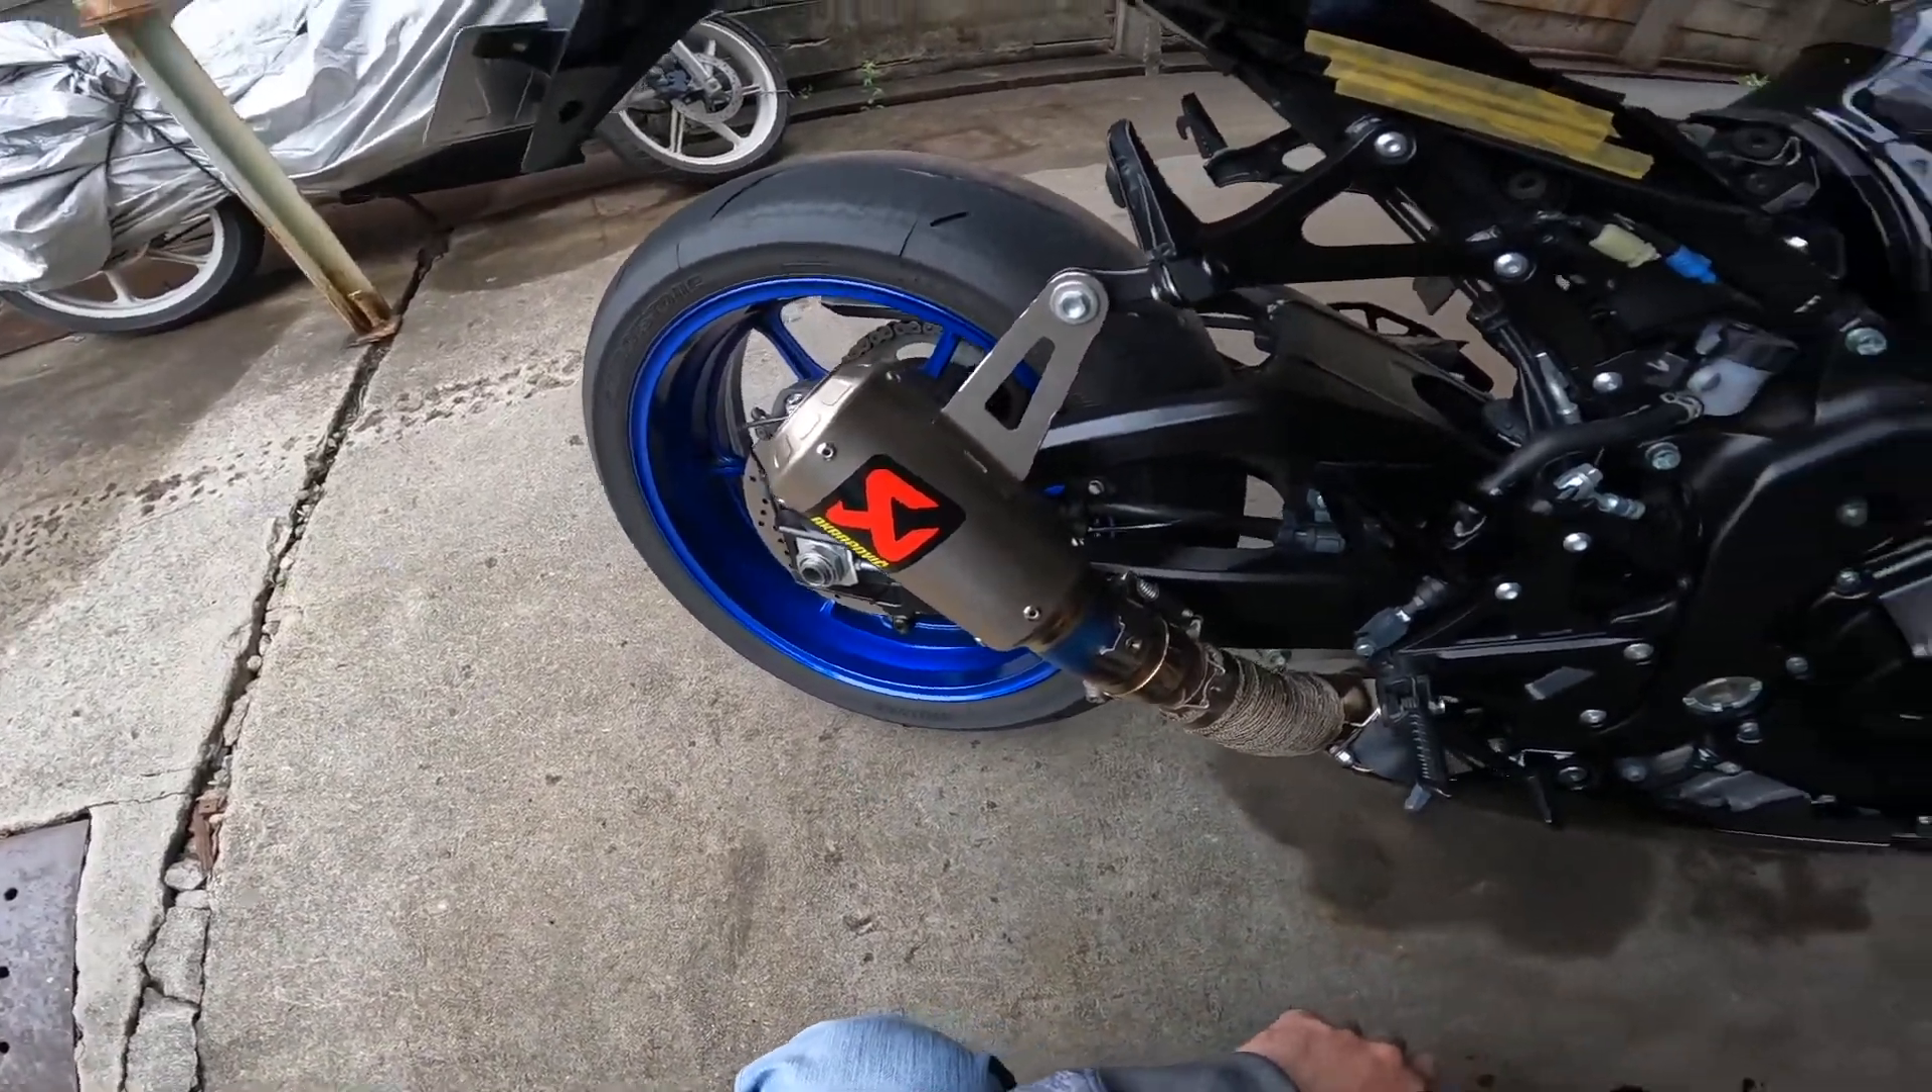Já tá instalado aqui o escape depois só falta encaixar a capa de fibra de carbono aqui.